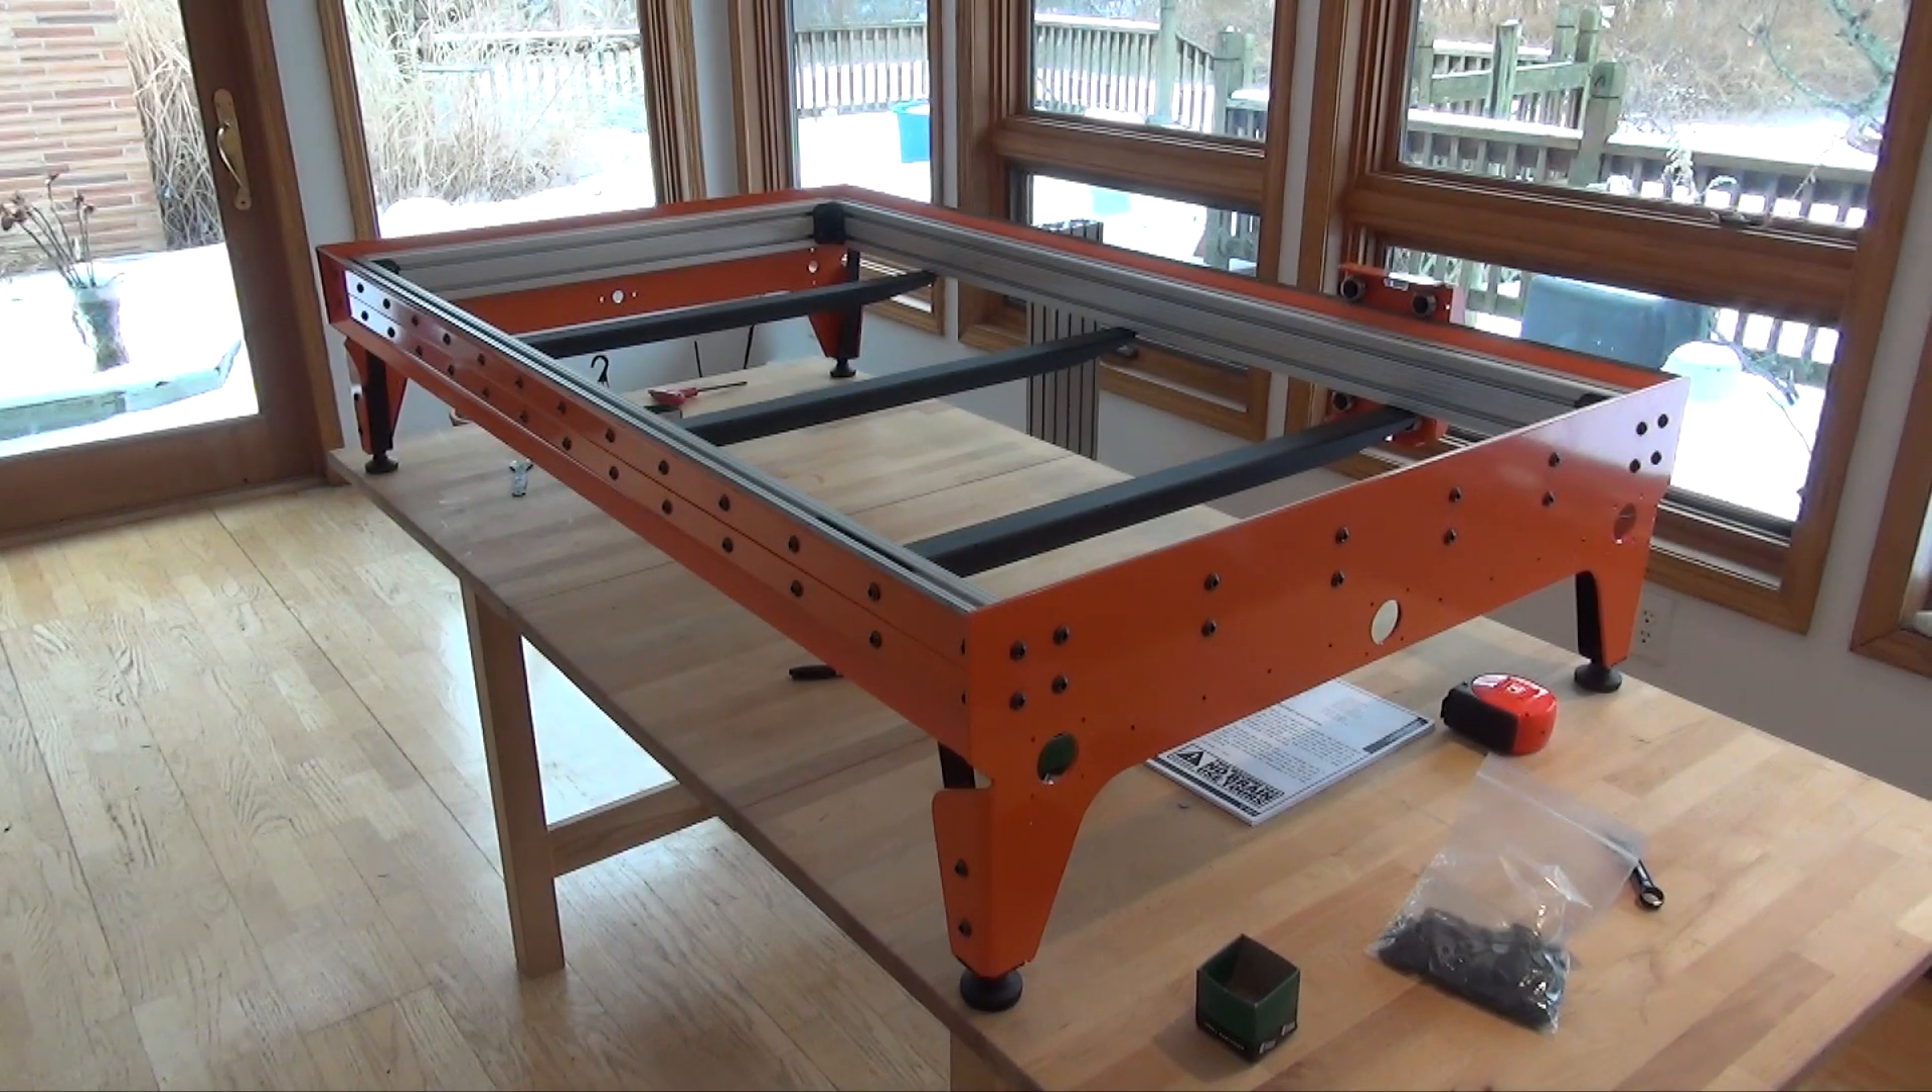Here I have the basic structure of the base complete.